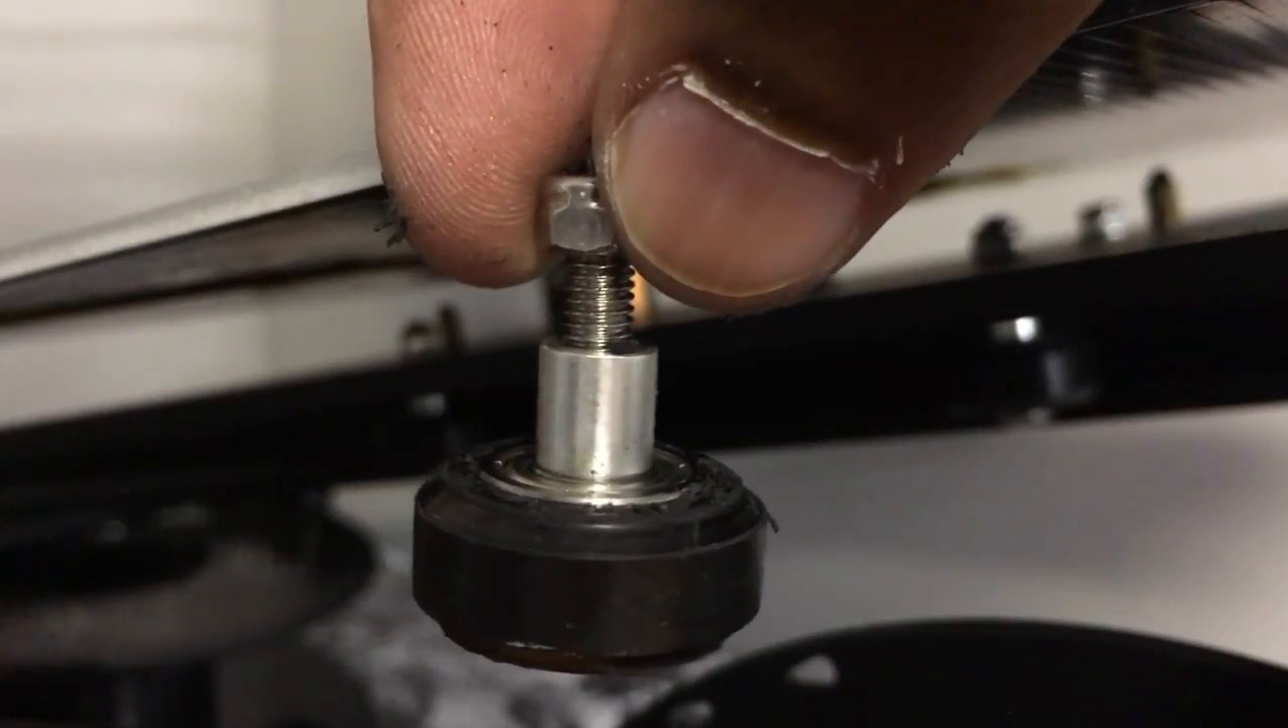So there you have it there's the wheel all off now we're going to try to do the other side.